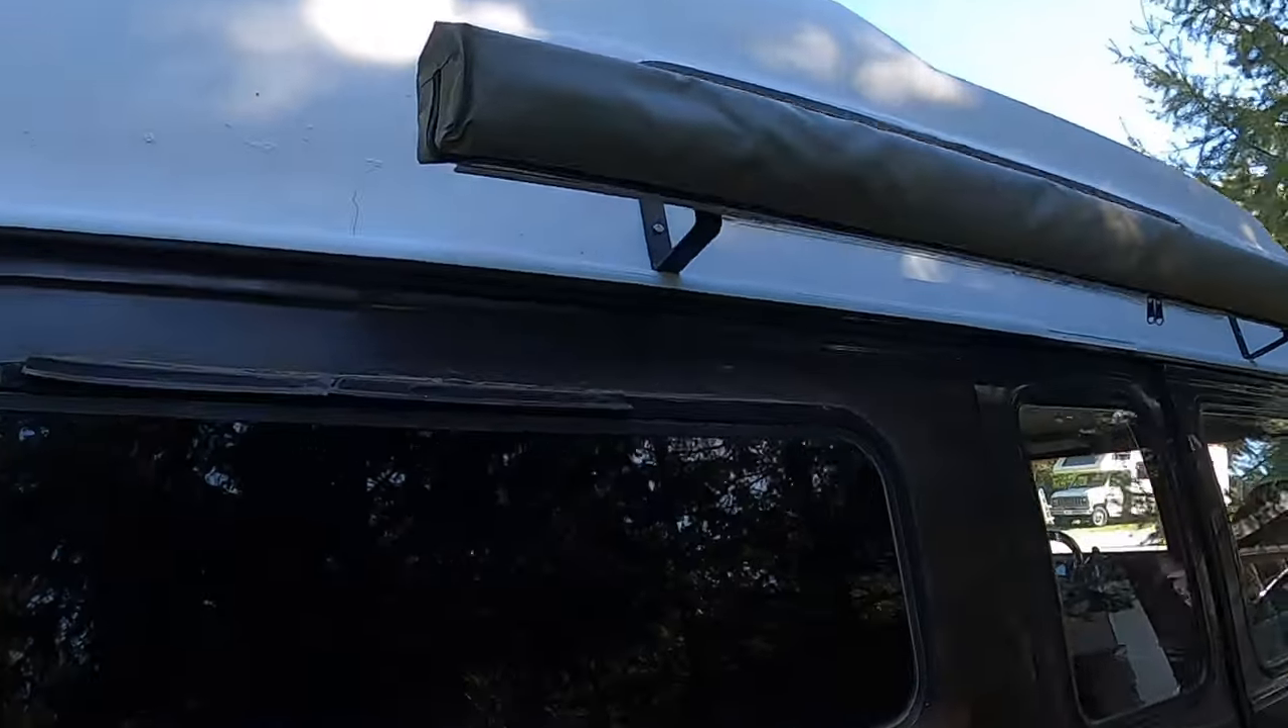Okay, awning's on. This bracket's actually worked.